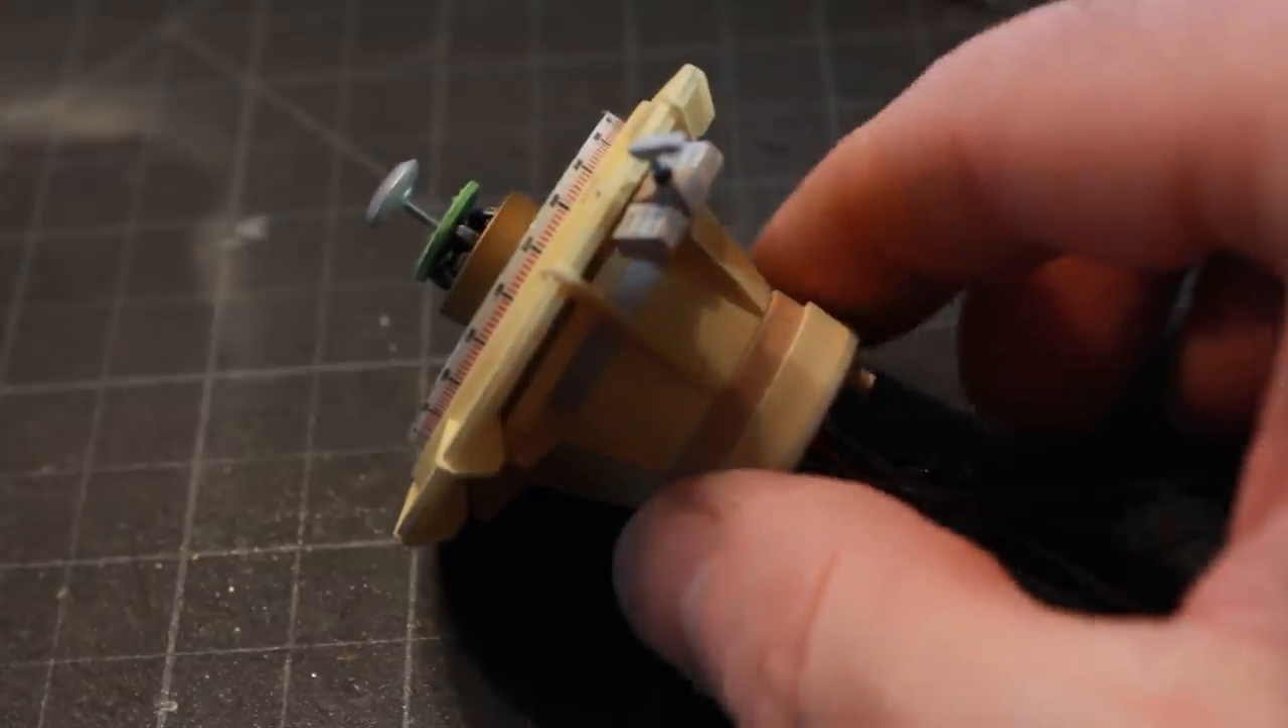Here we have the entire astragator assembled except for the clear plastic dome which goes over the top.